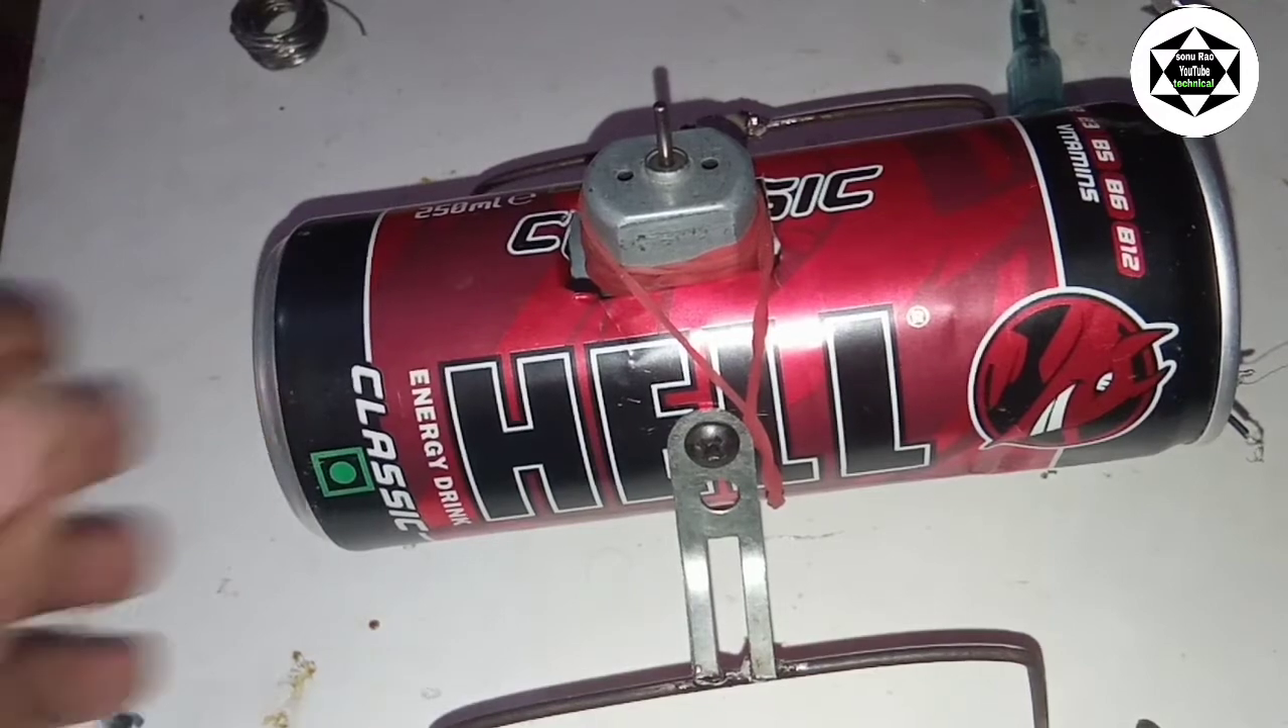तो देखिए मैंने इस में मोटर का फिटमेंट कर दिया है अच्छी तरीके से।